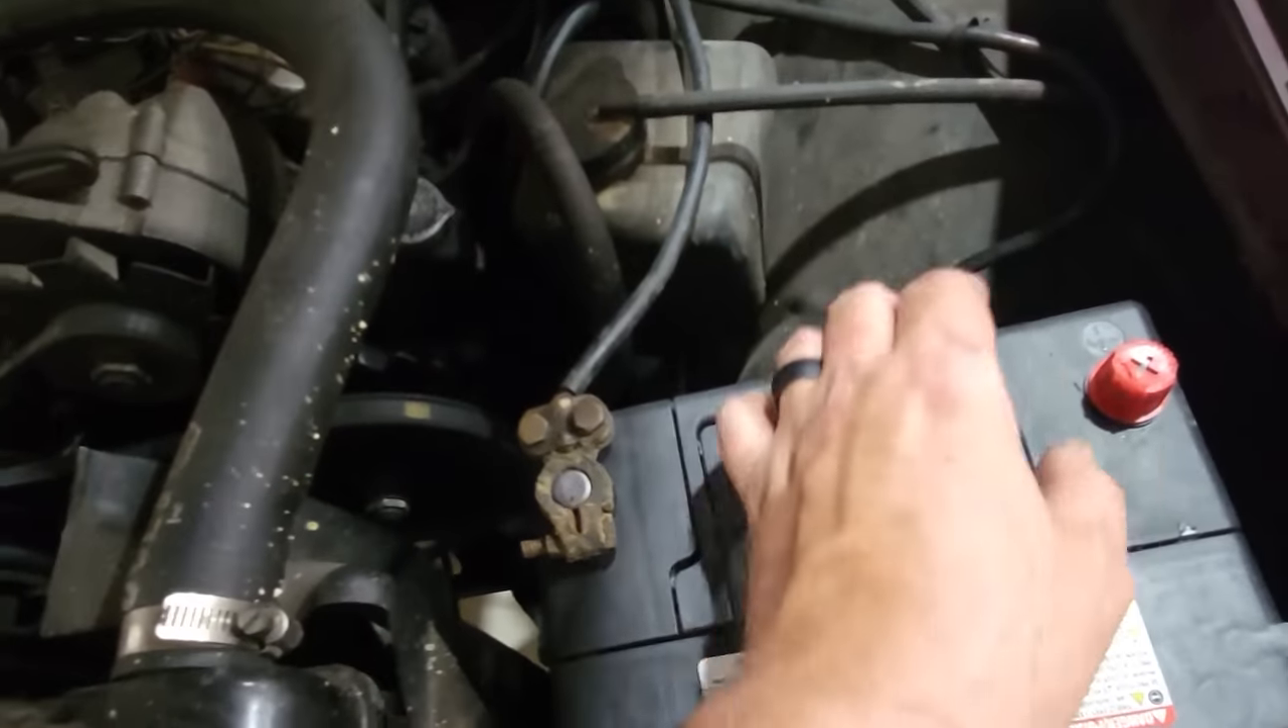I think Chris, the son, put a new battery in here. Hasn't been hooked up yet.